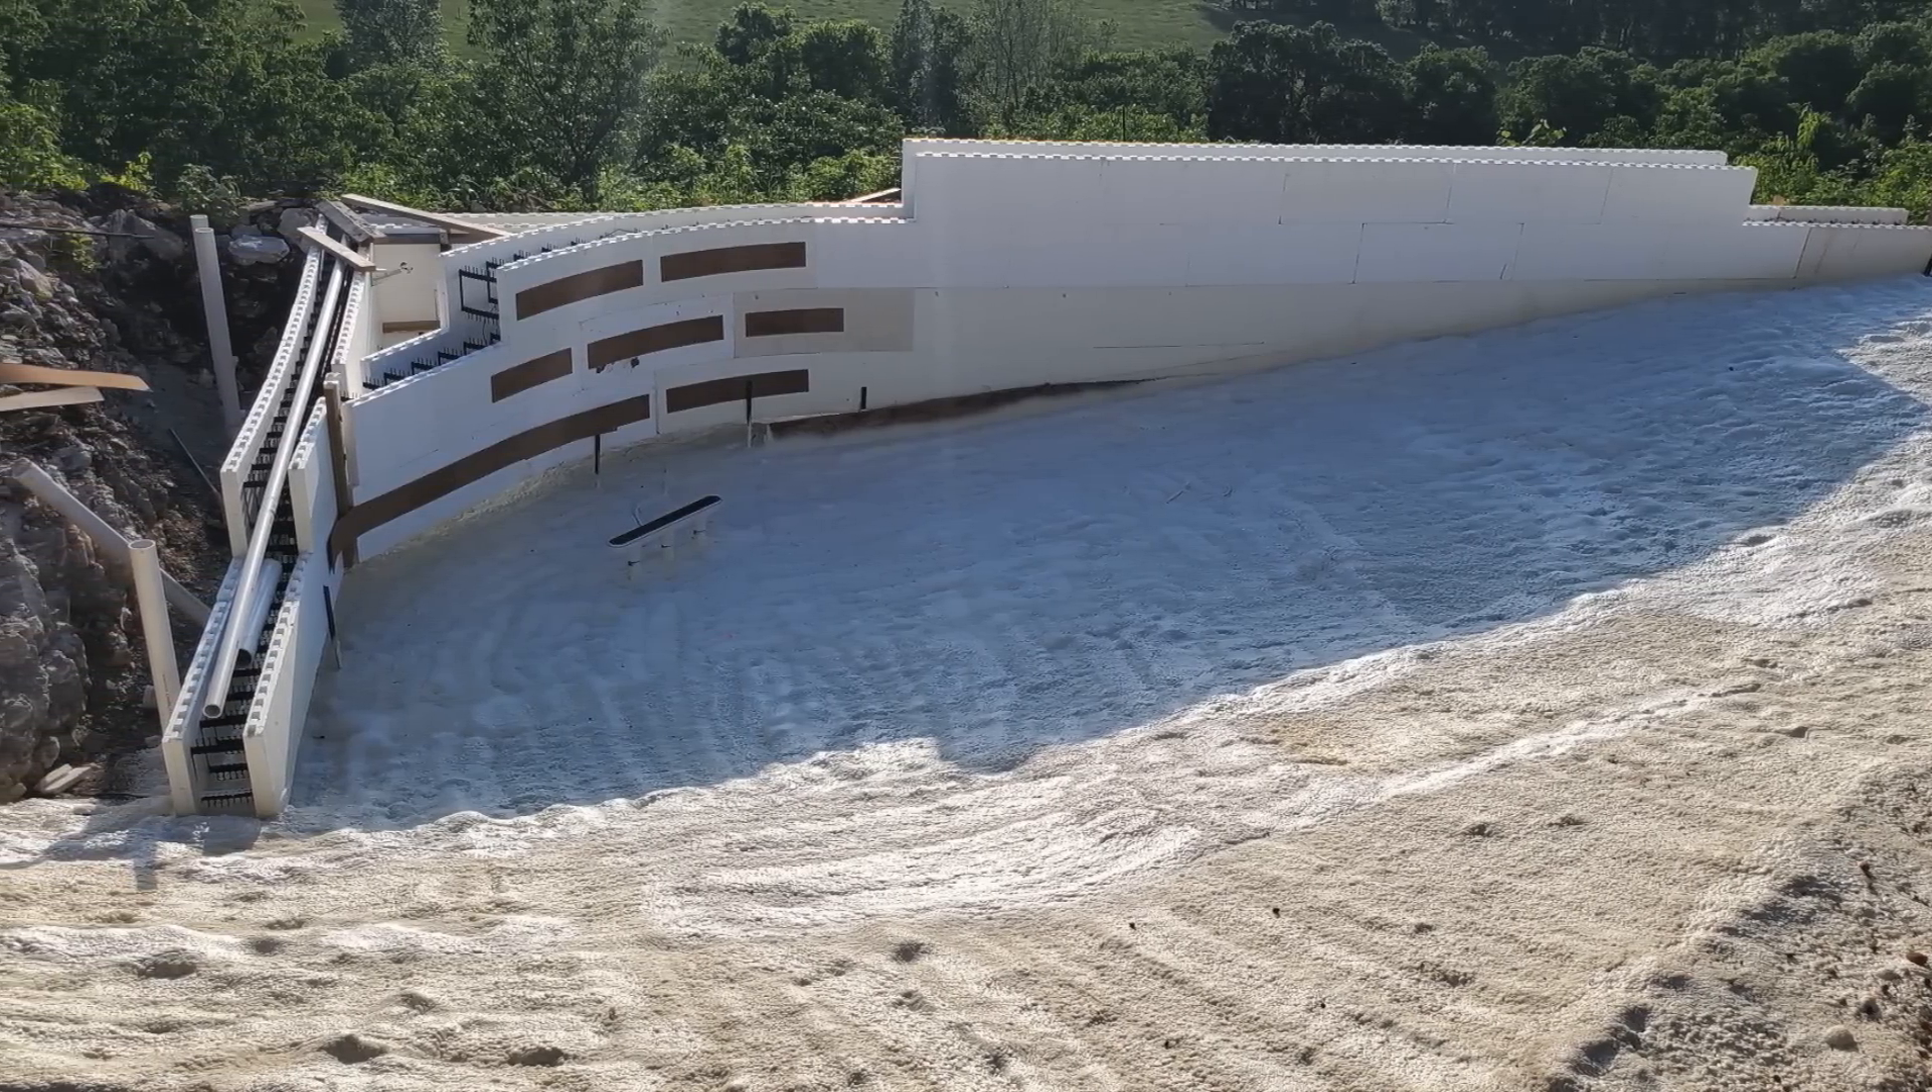The spray foam is all done, ready for the rest of the ICF and rebar.